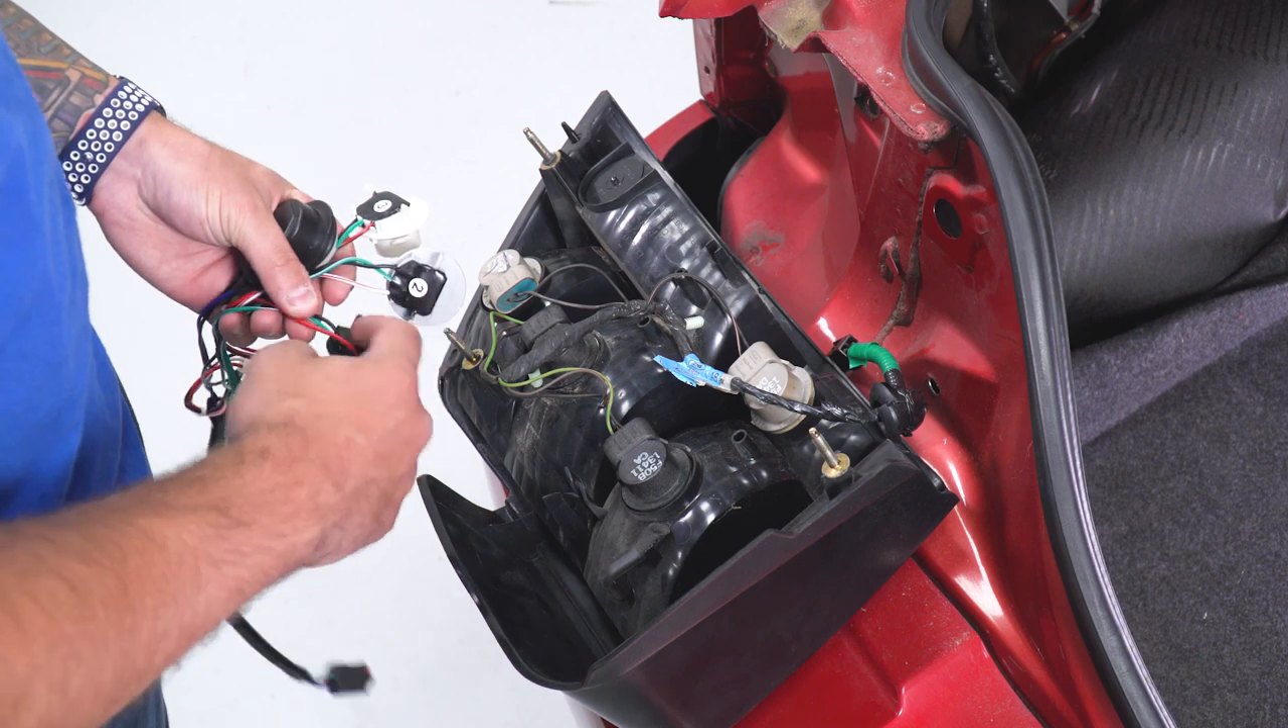So now we're looking at the back of our tail light, factory harness still installed with our bulbs, and I'm holding our Raxiom sequential harness.